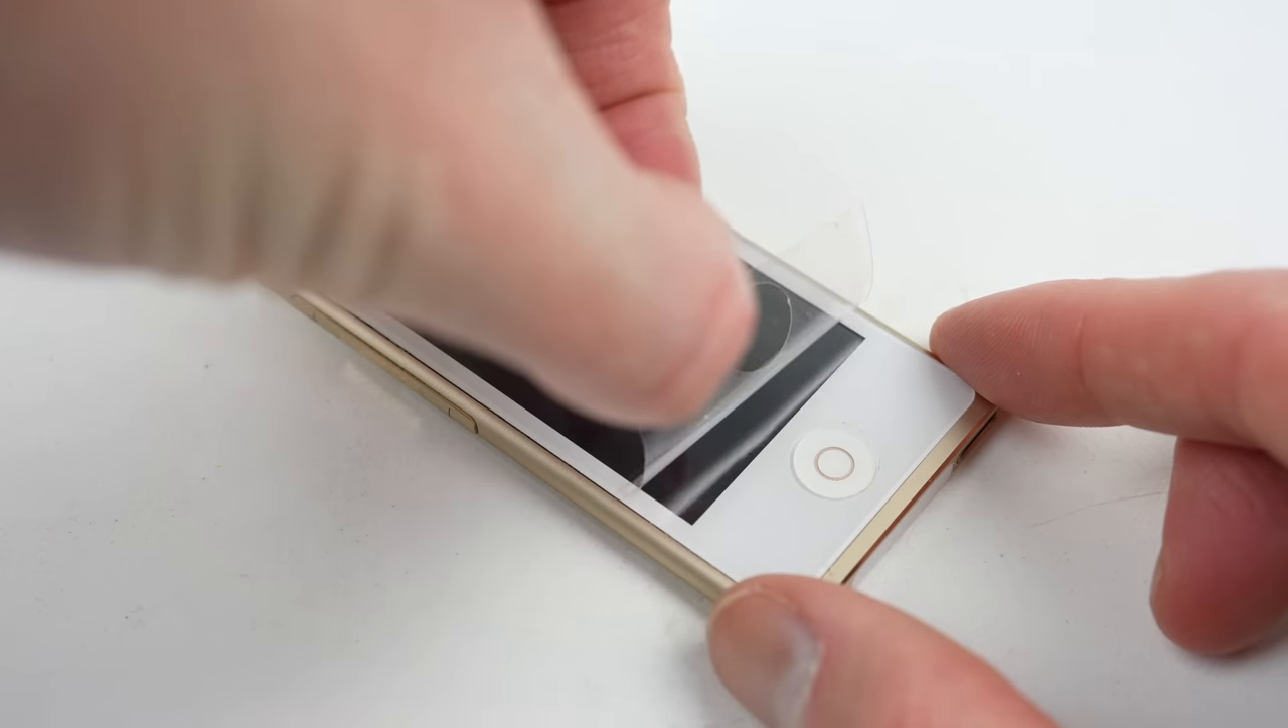I think it's looking good, but there's still one thing left to do. And that's removing the plastic protective film.